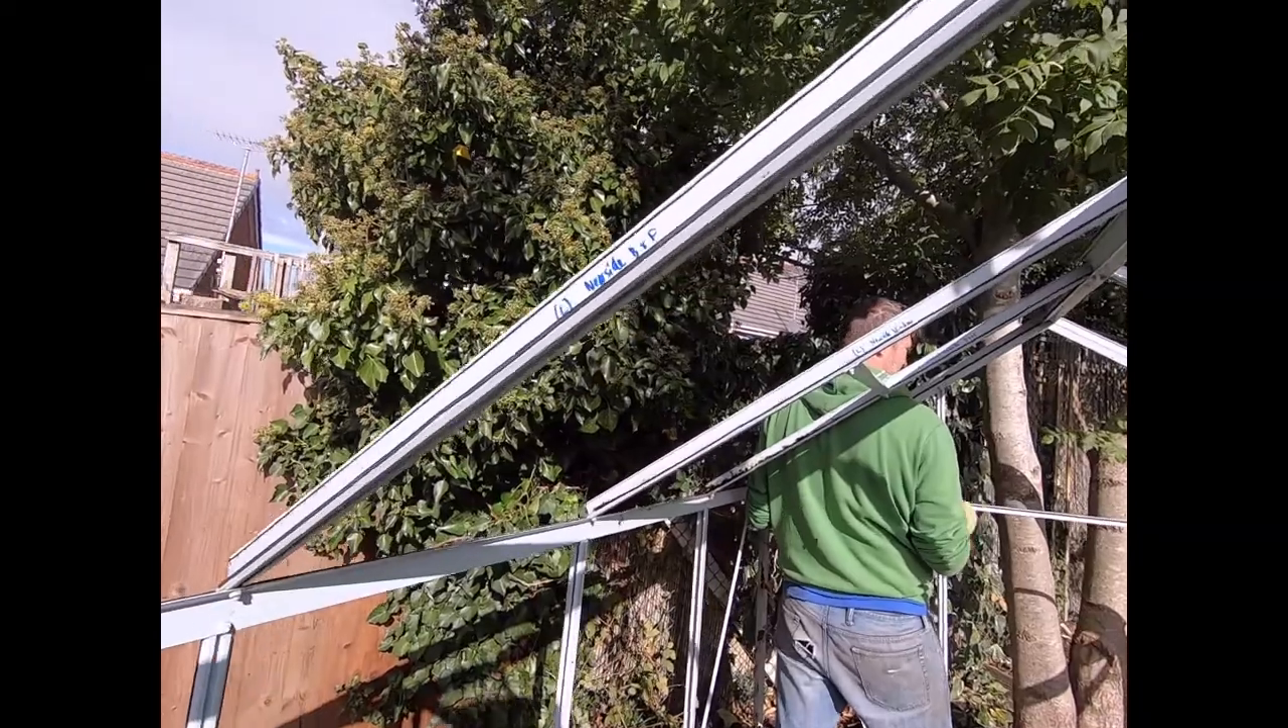Okay so we have all the glass removed now so we're coming down to disassembling the frame.